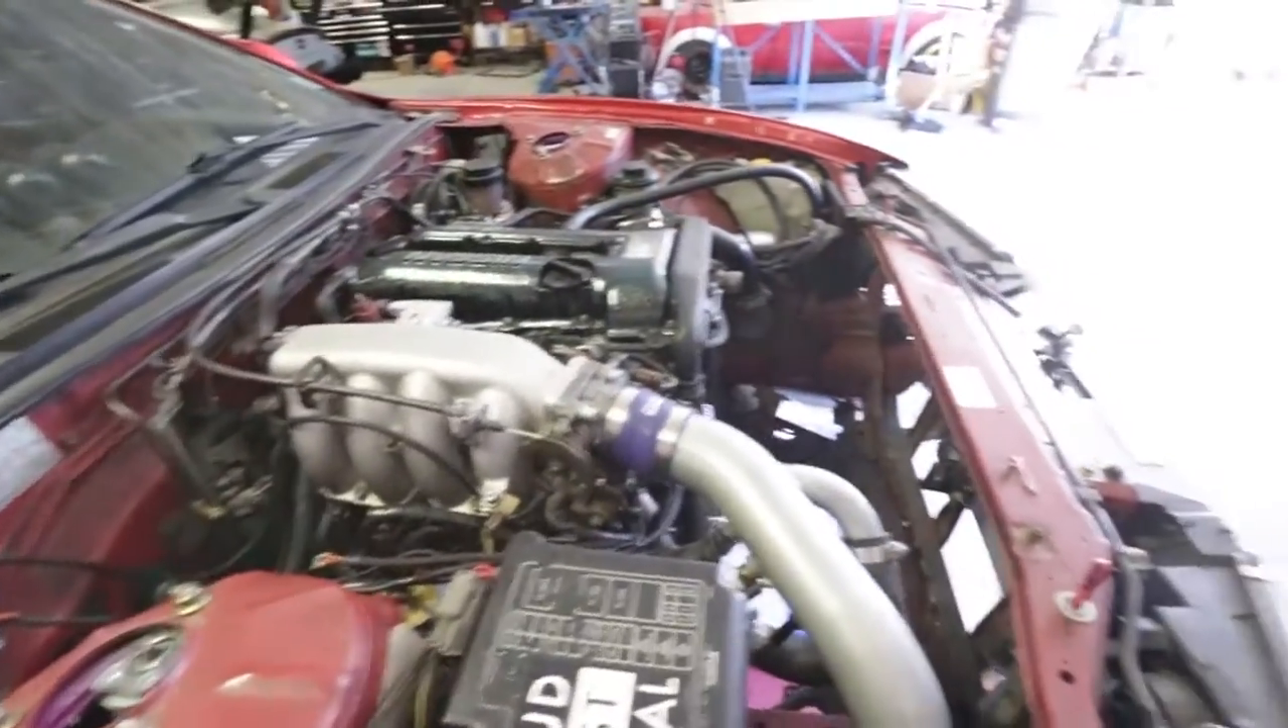As it sits, the engine's all back together. I've pretty much installed everything minus the radiator, which I'll get to in a second.